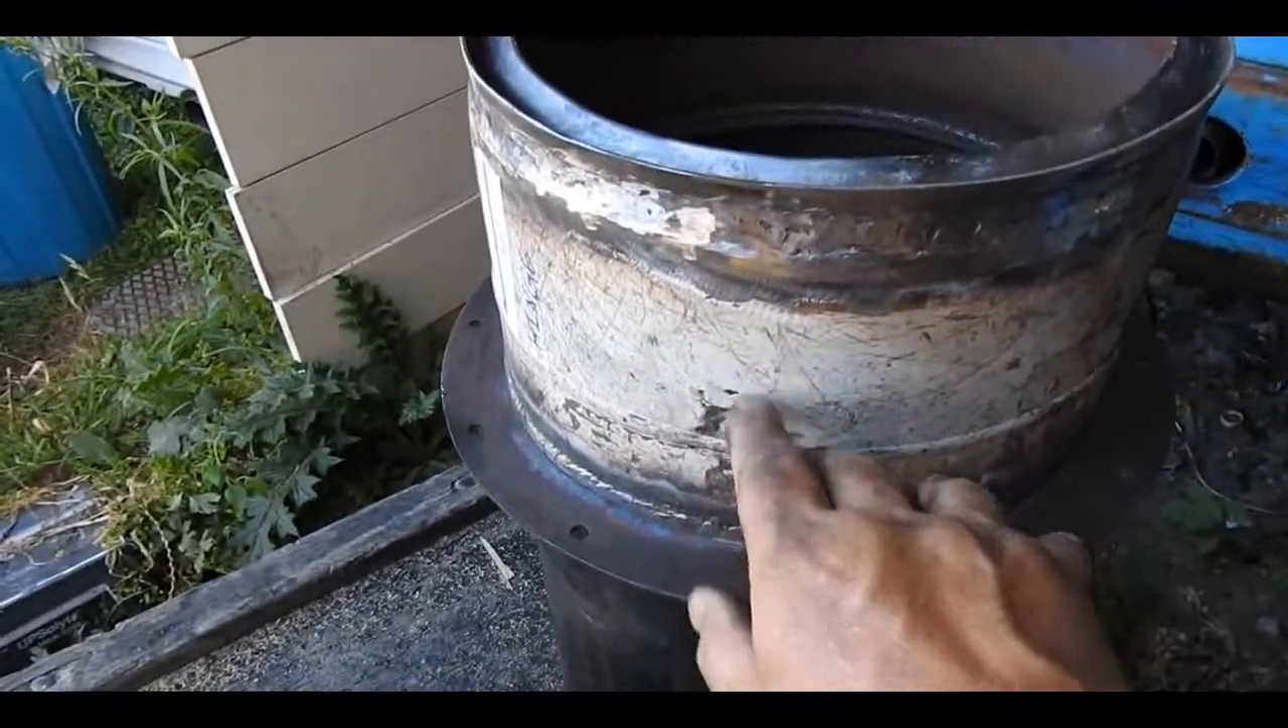If we take a look at this, you'll see that what I've done, is I've put this ridge on here, this flange, and I've attached this 9kg gas cylinder barrel.